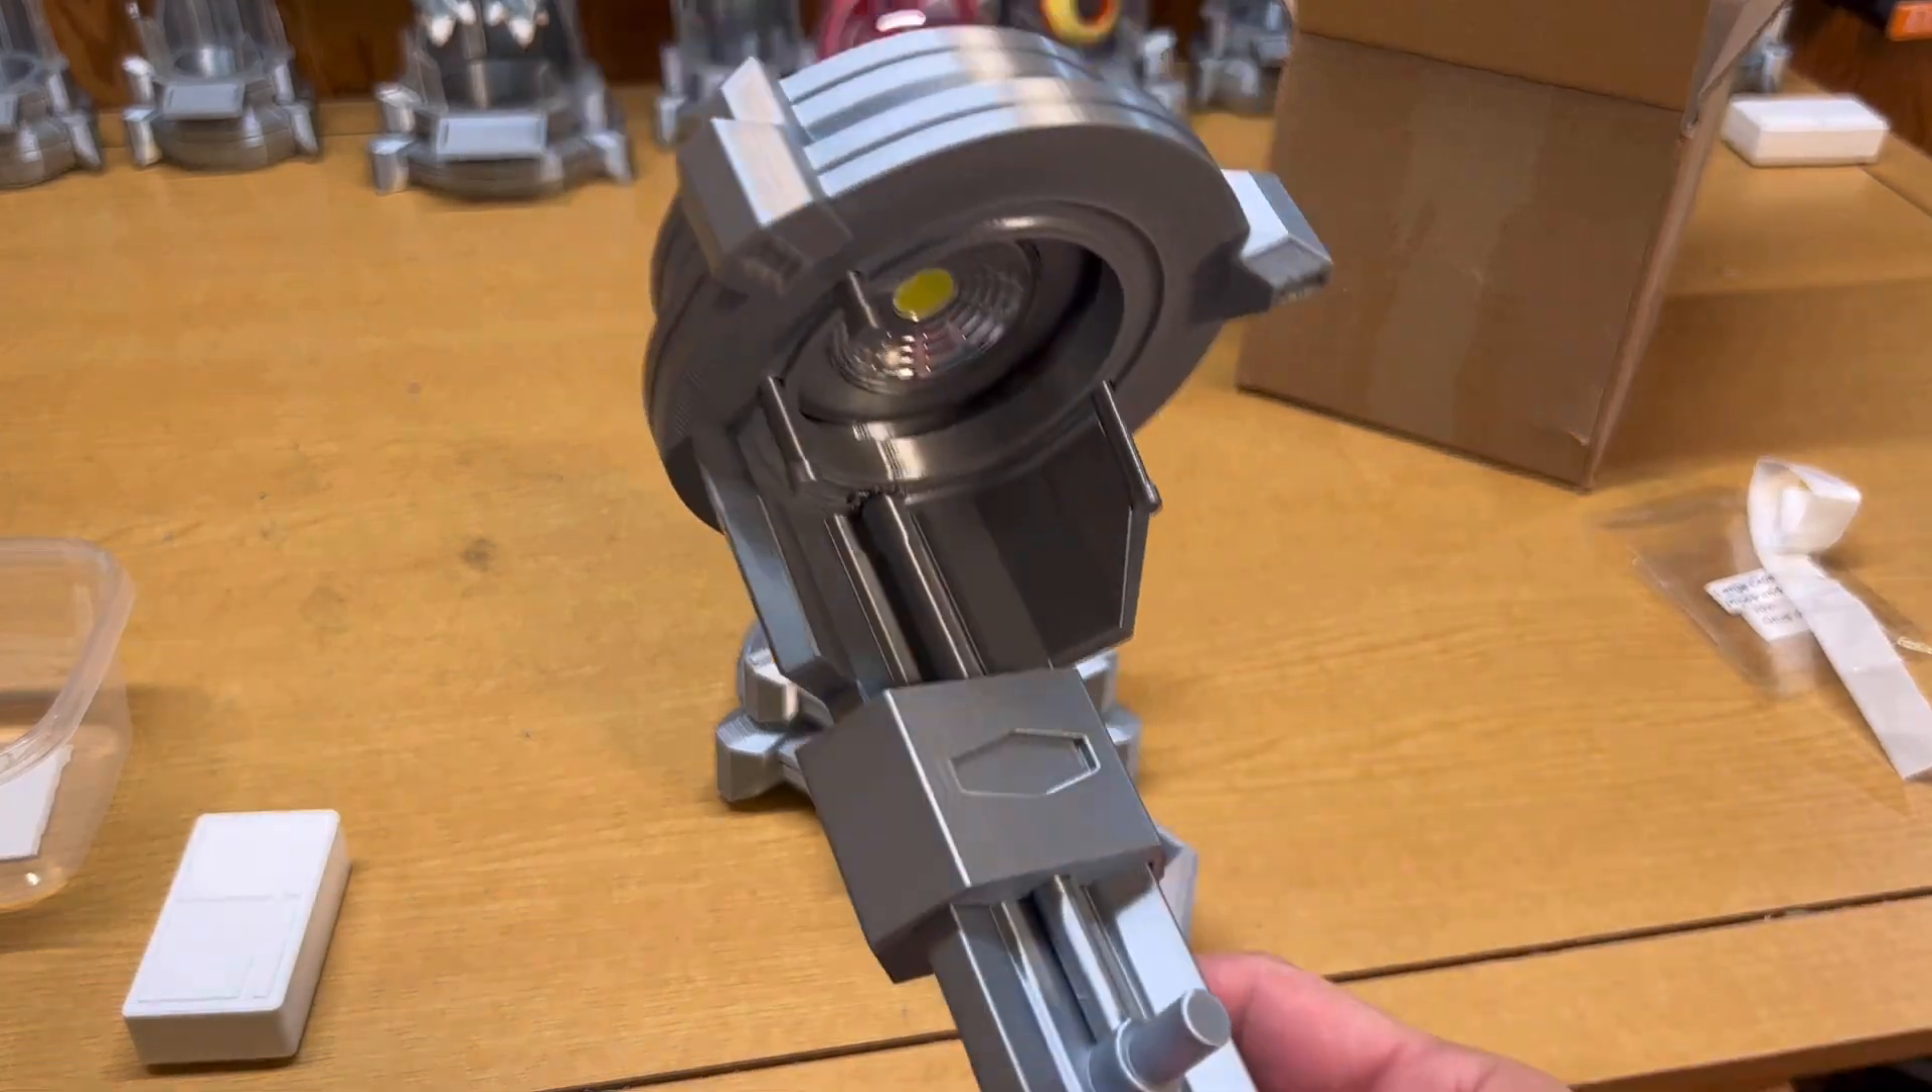We have the top part now connected to our stem.